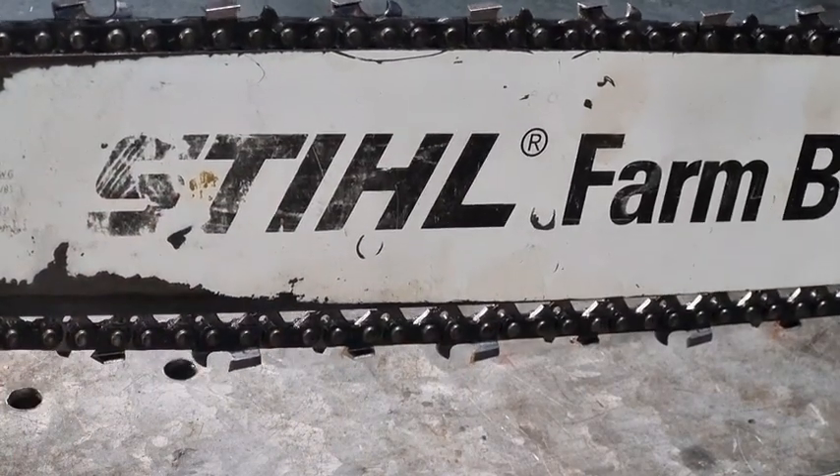Now the links are in the bar.